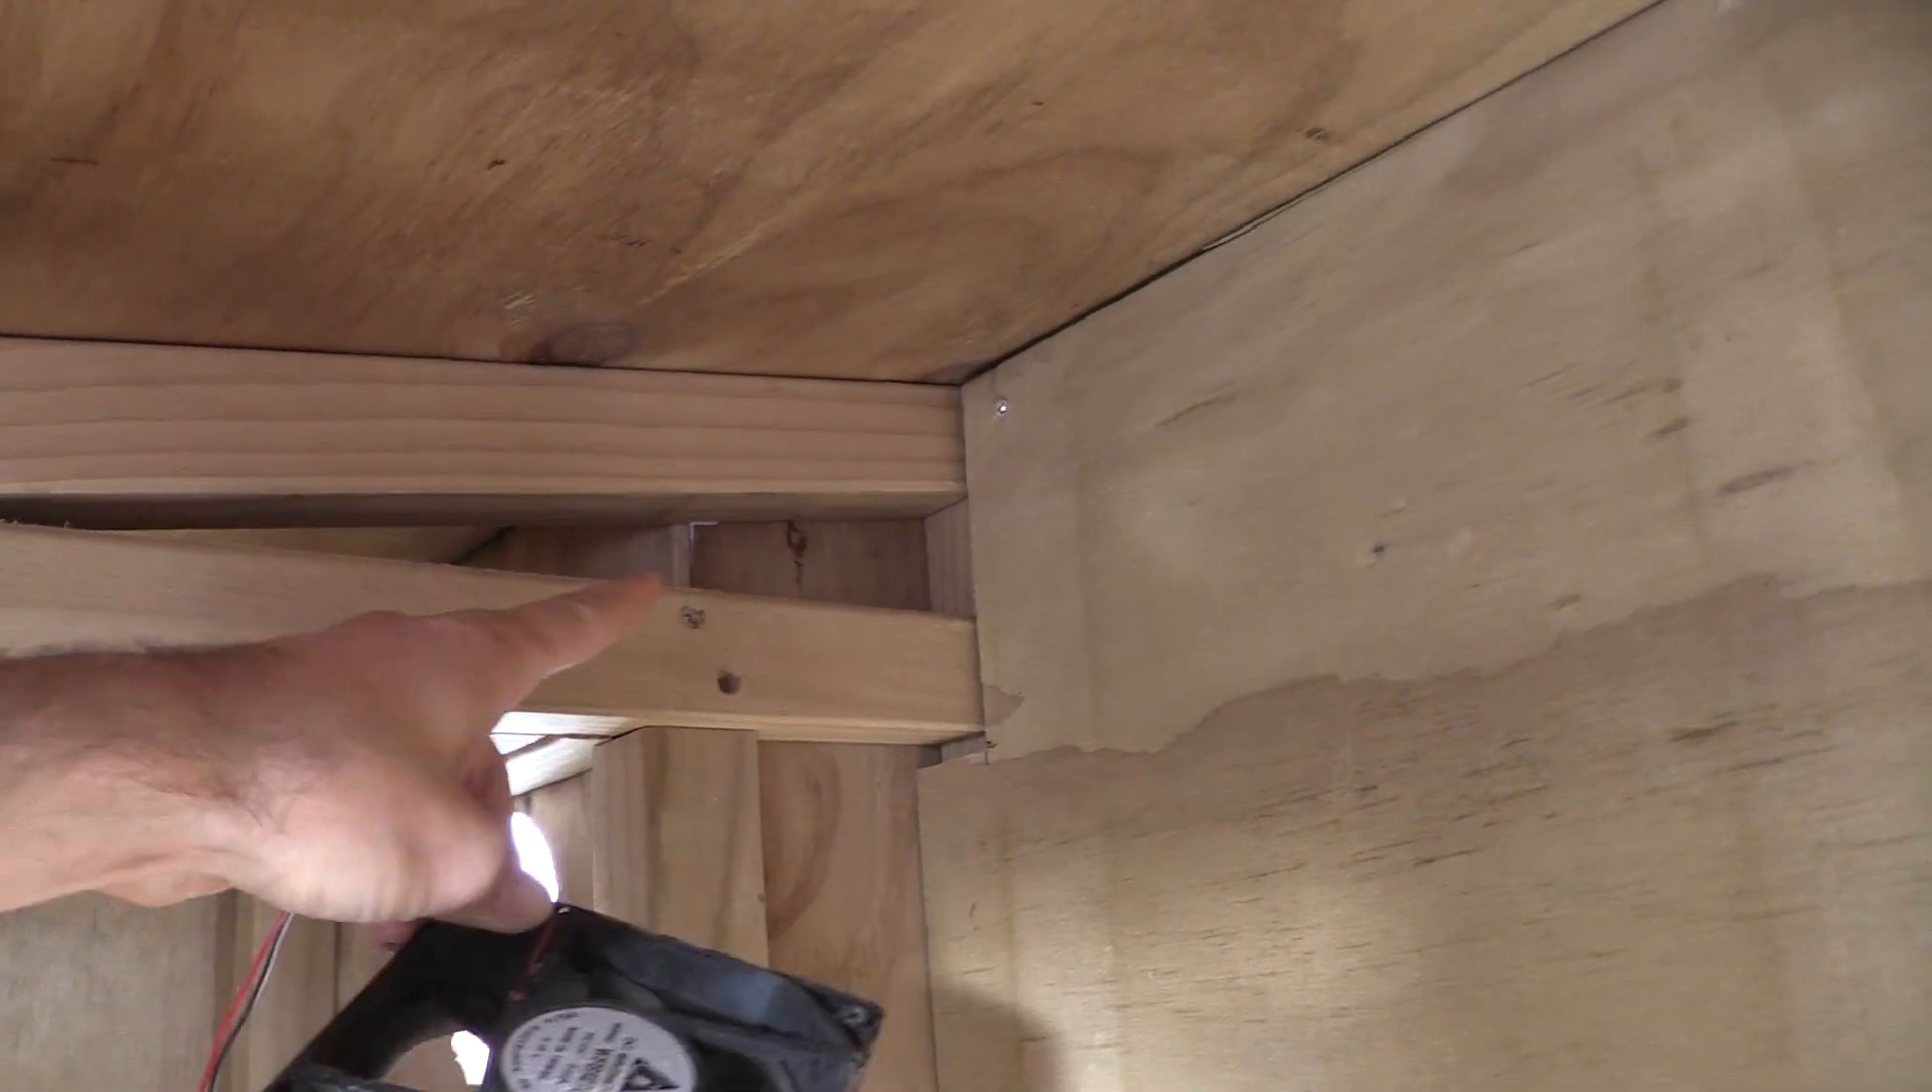However there is a gap up here that it will suck a bit of air through.